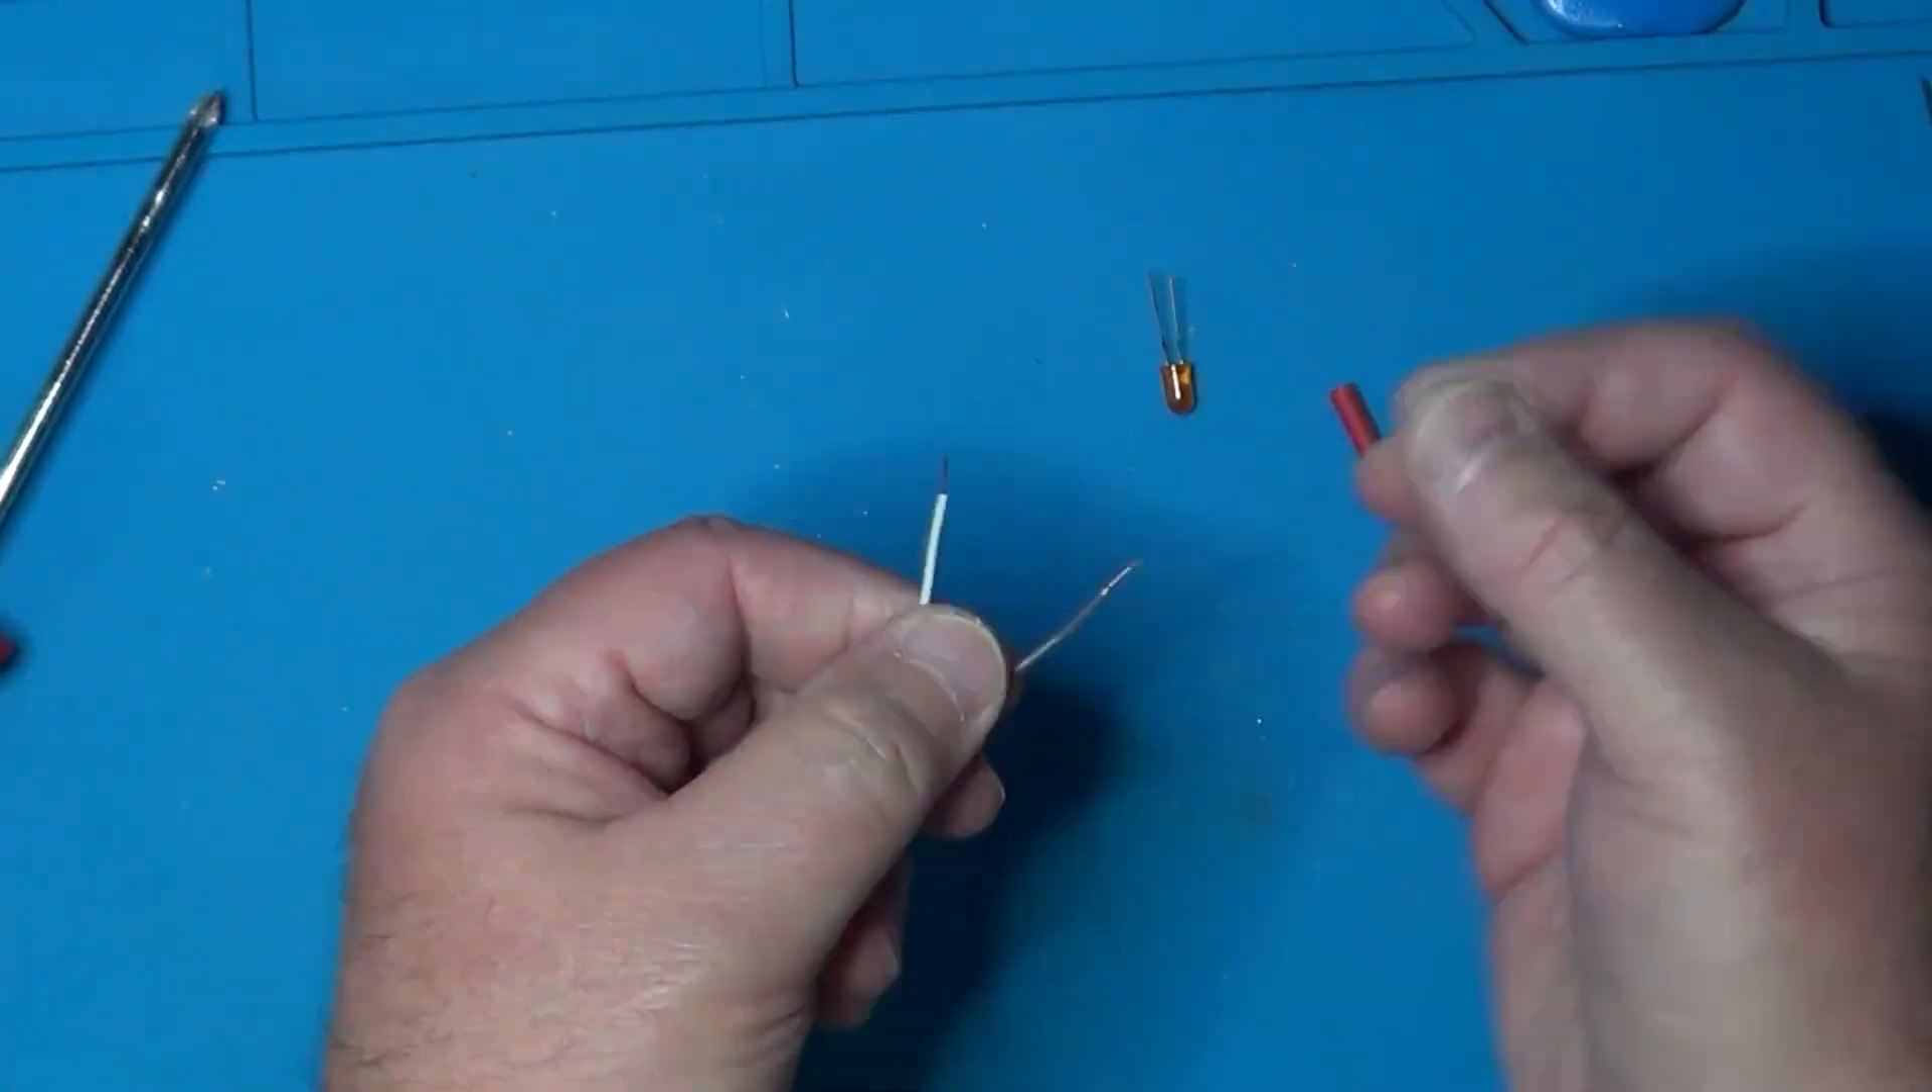And it was now that I realized that I didn't yet connect the LED.